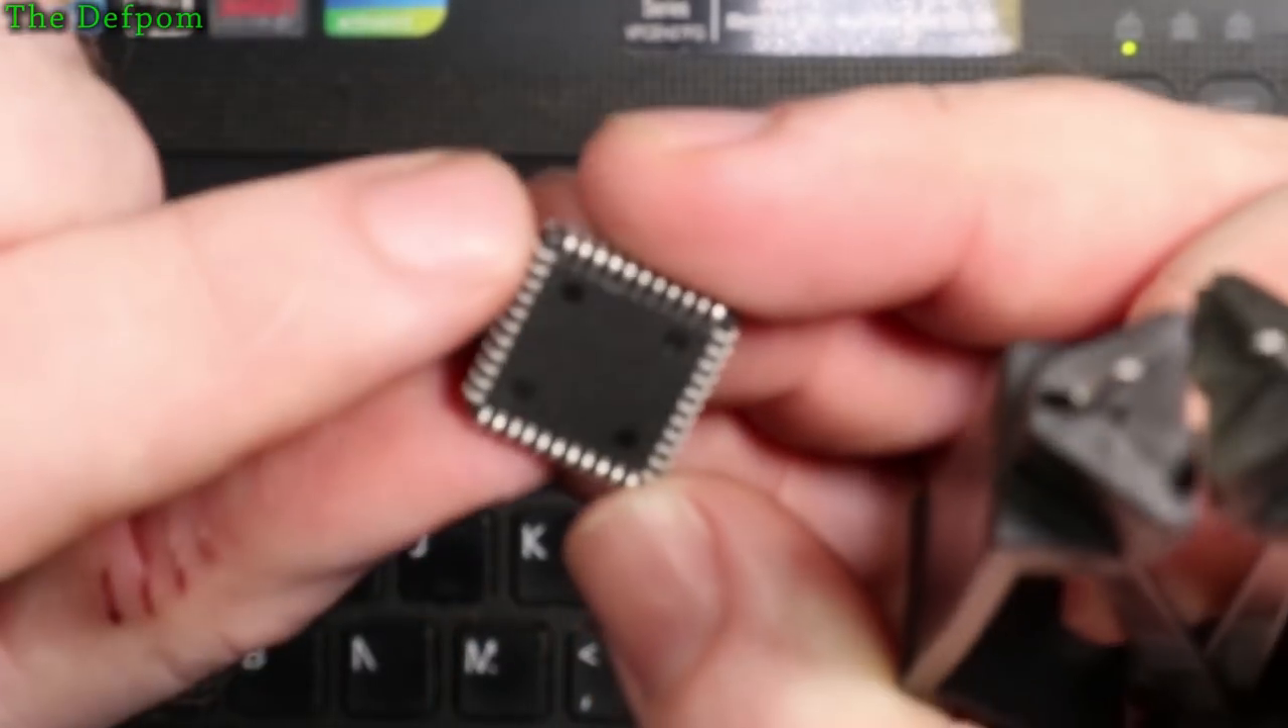There's the chip out. Hopefully undamaged.